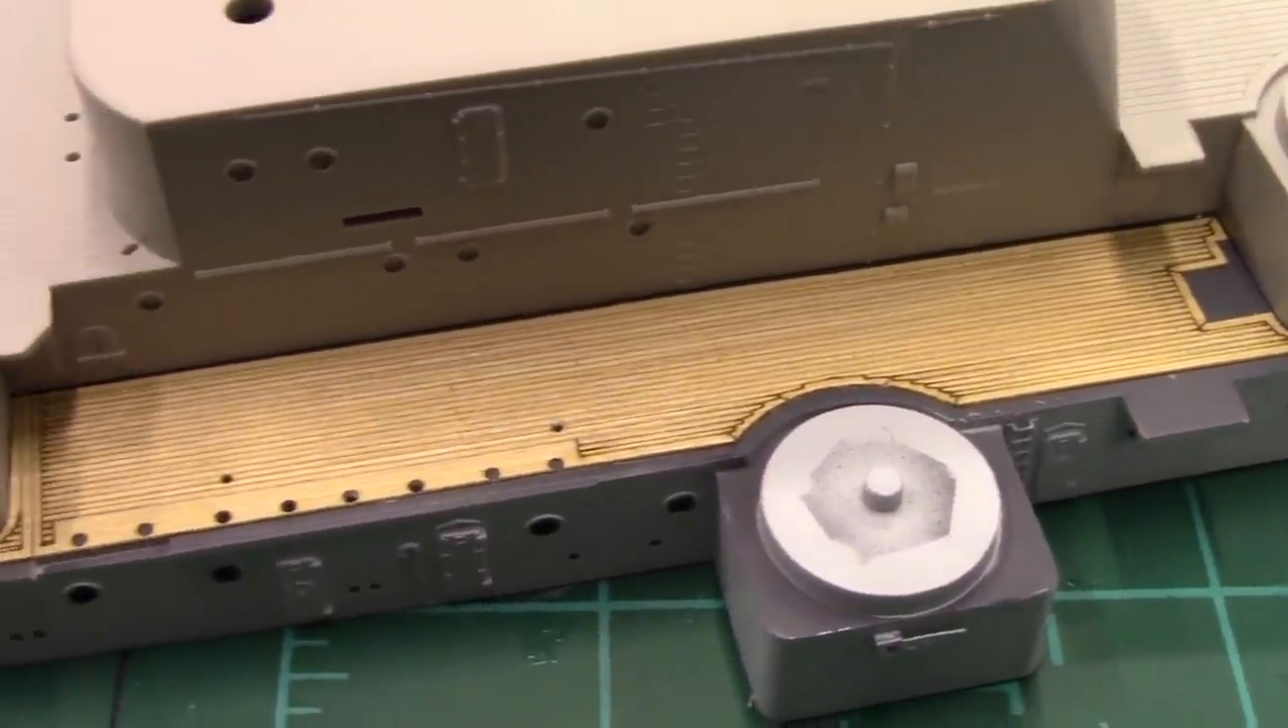You can see here the fit is nice along all of our edges just like we want there's very little excess sticking out anywhere the seams look good uh and it fits nicely both sides of course.